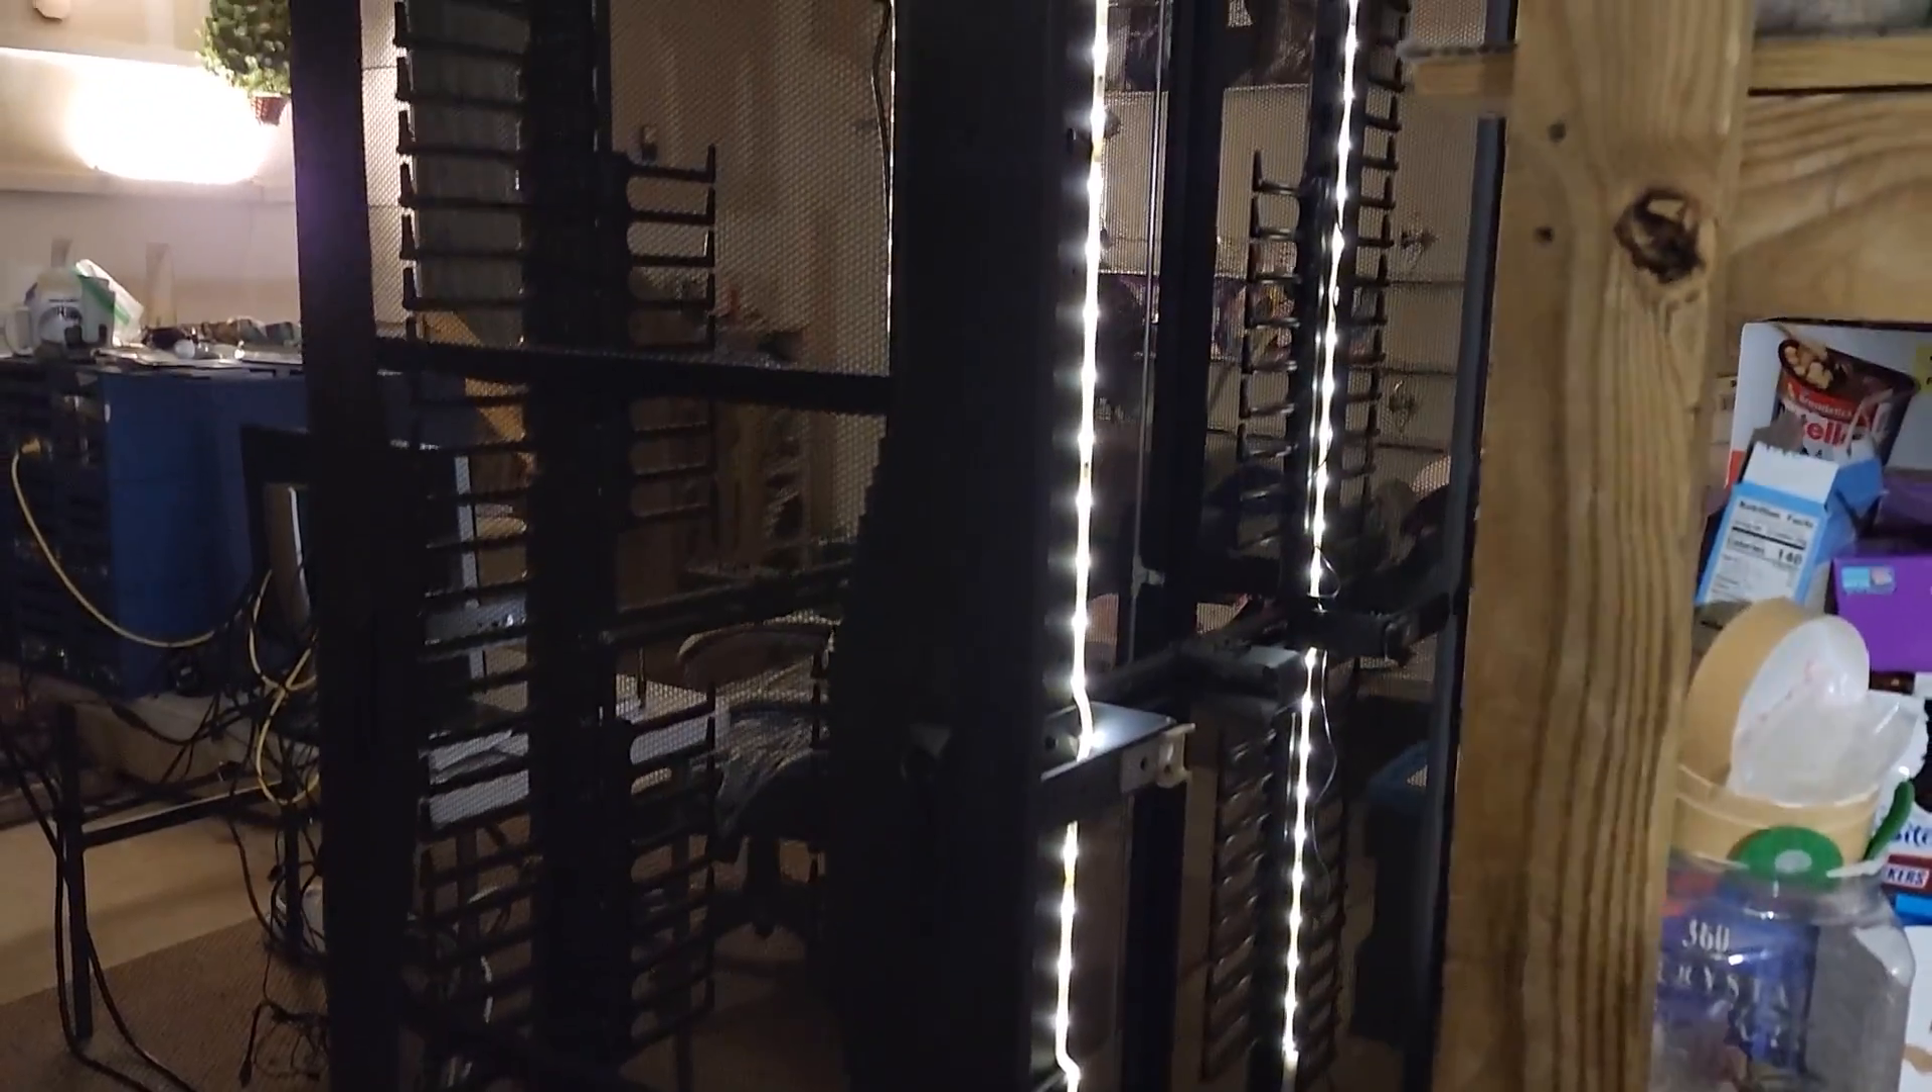All right guys we got all the LEDs in place looking really really good.